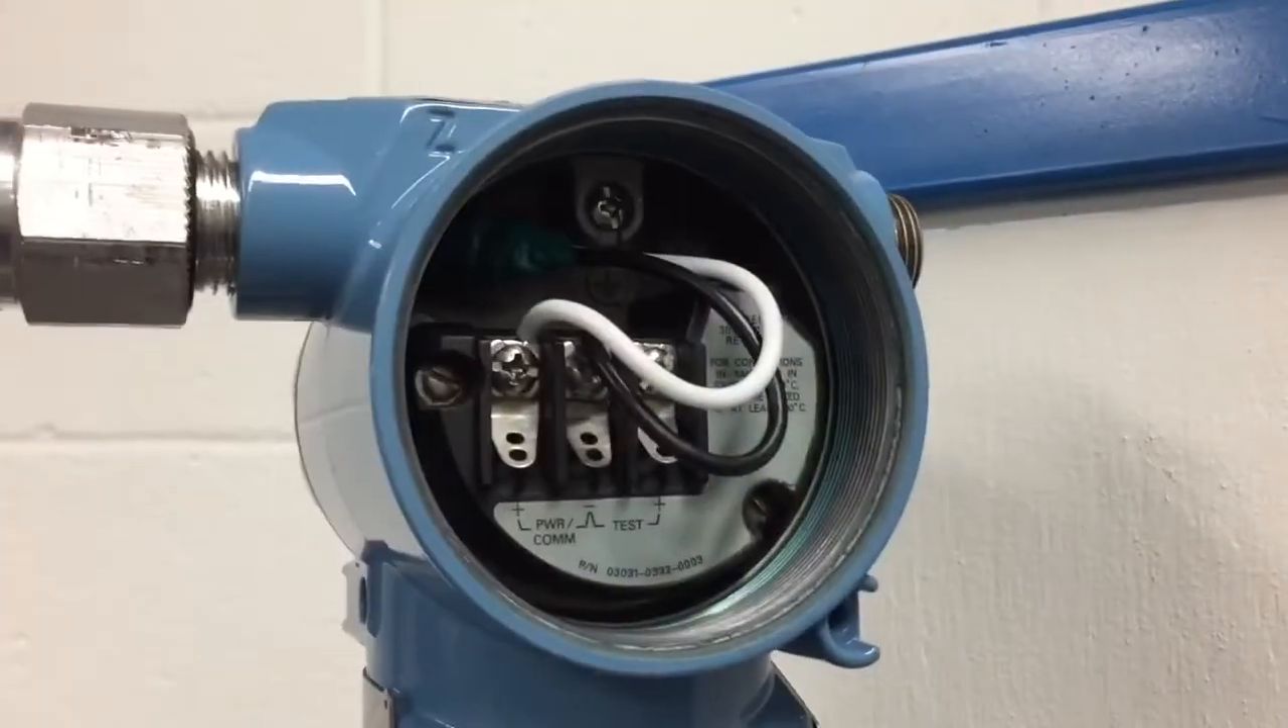You can see my wires have made it through into the housing over here.